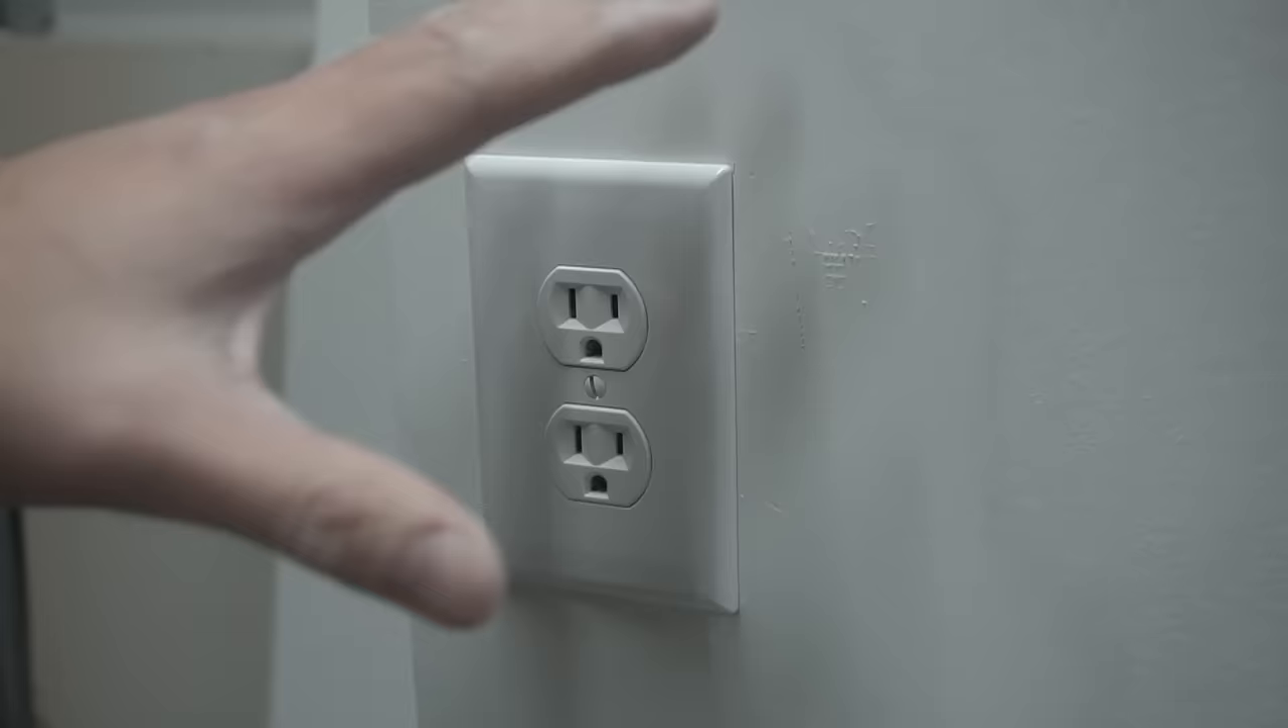So when you put your cover like so, it is nice and even just like that.